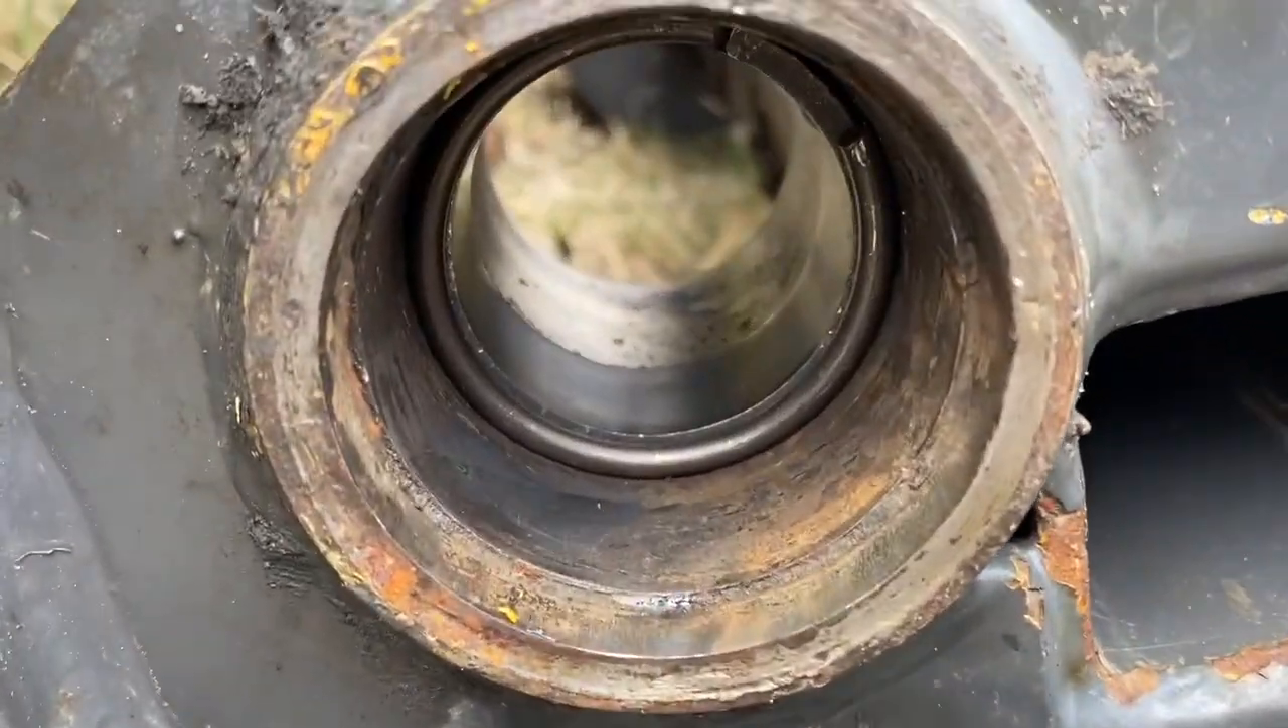You can see the bushing is in and so is that little circlip or whatever that spacer you want to call it.